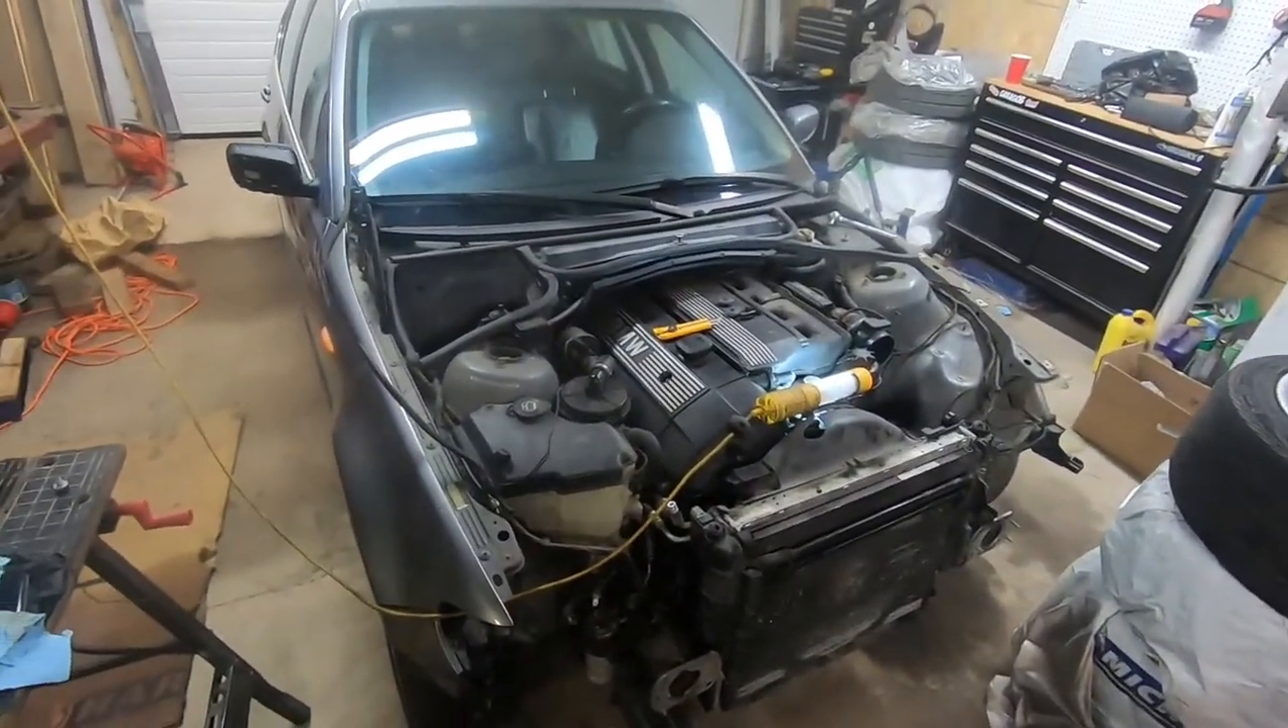Okay, as you can see the hood is now off.